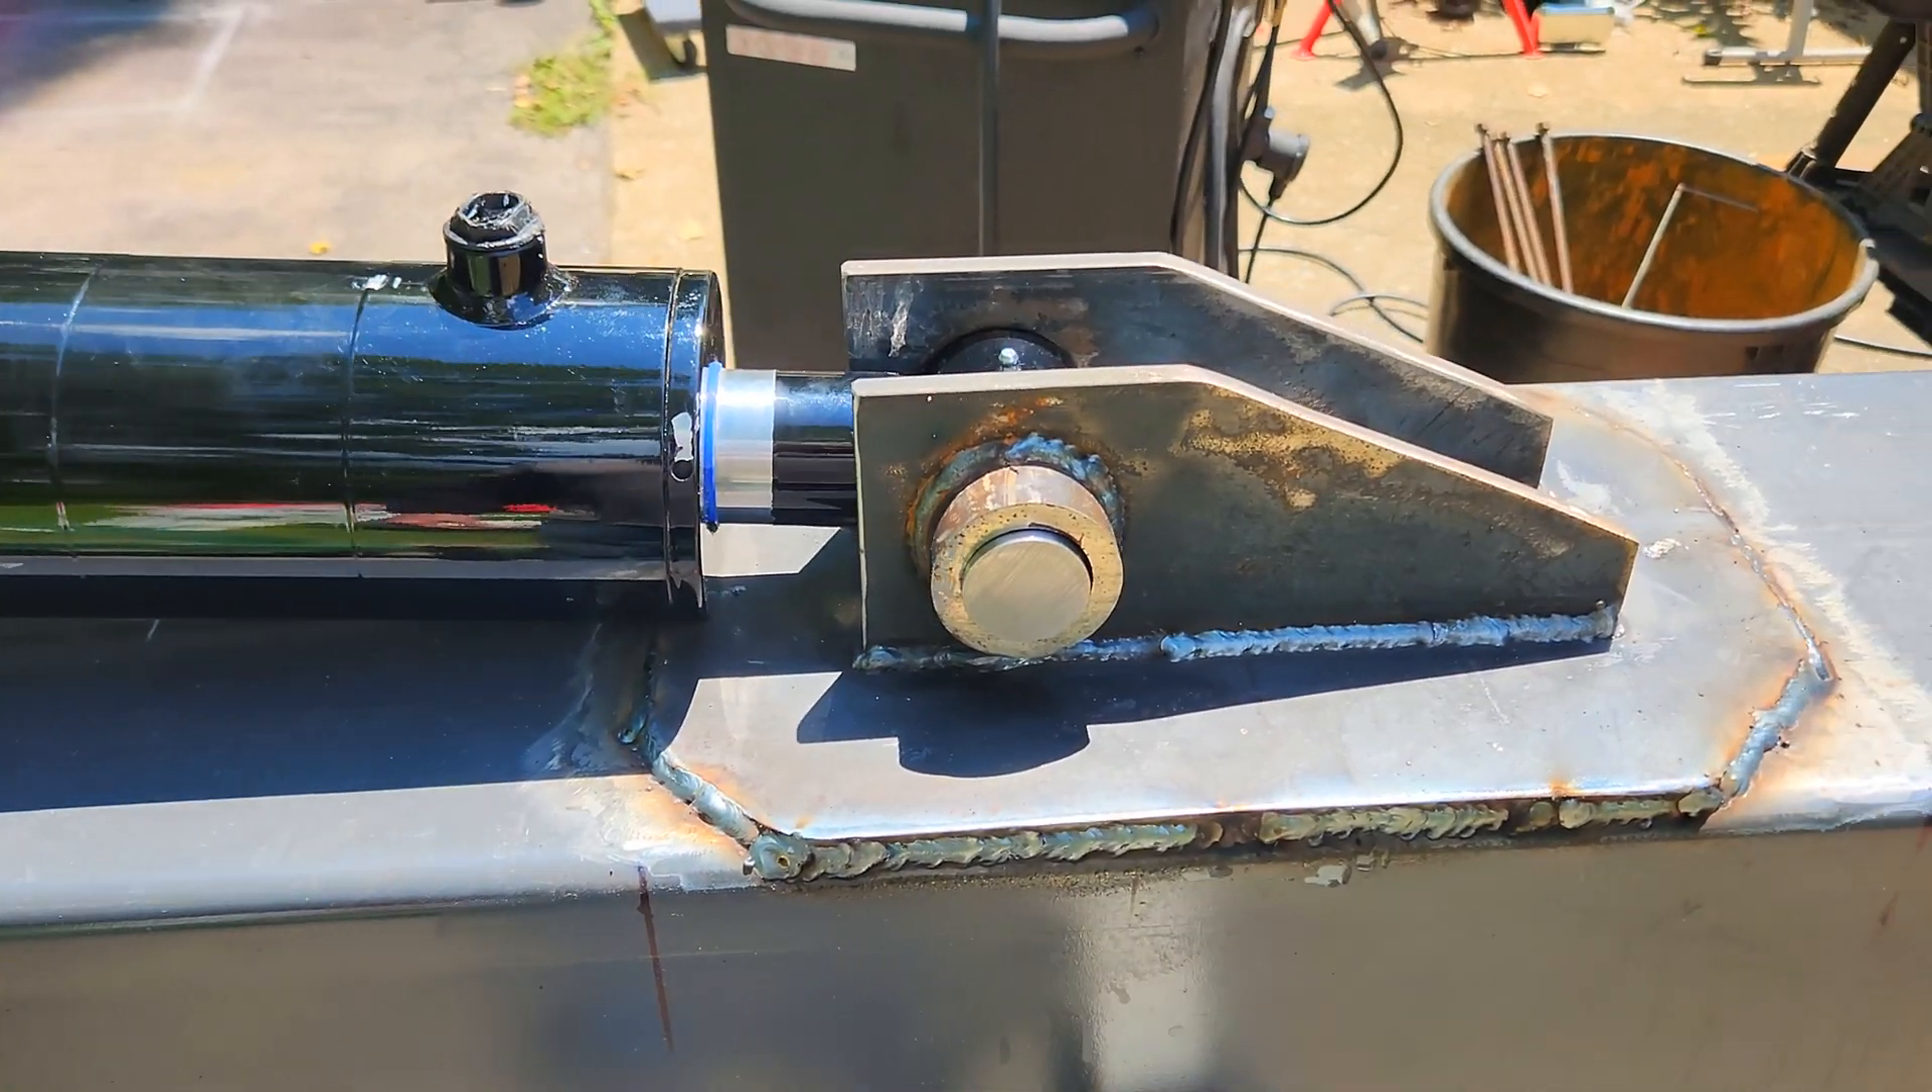So I got that pivot point welded on there.